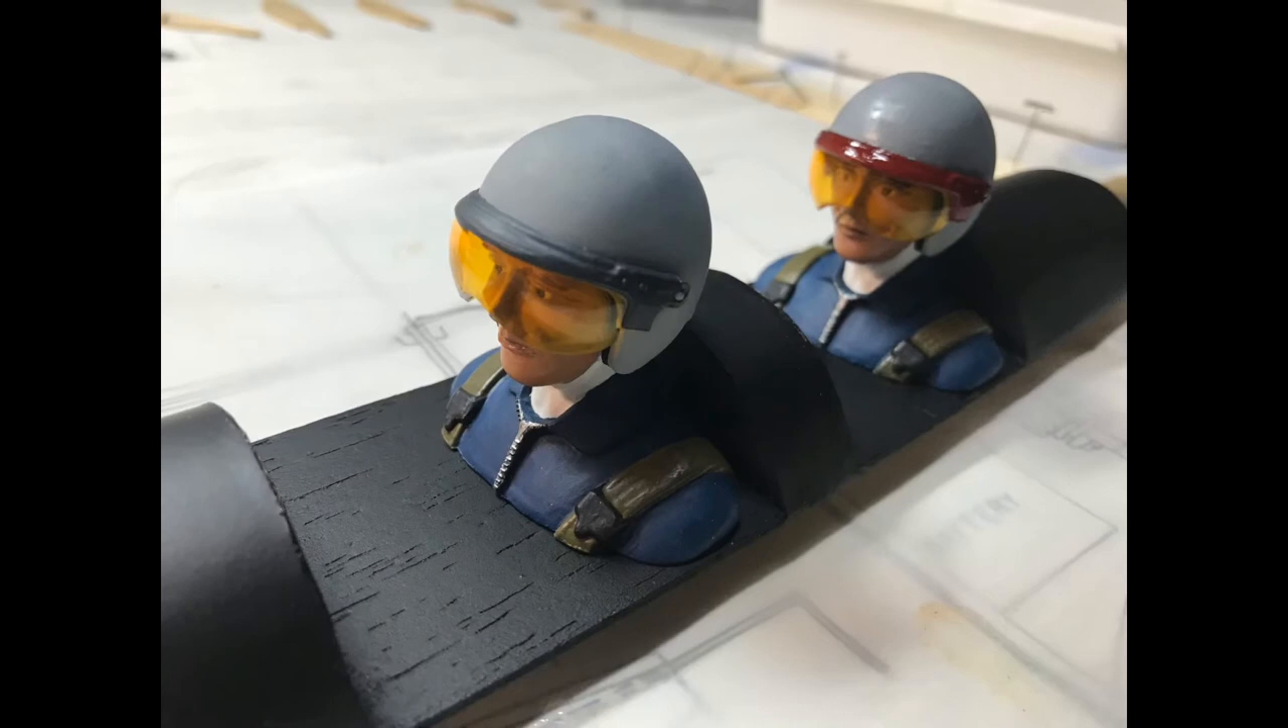Here are the pilots glued down to the cockpit assembly.